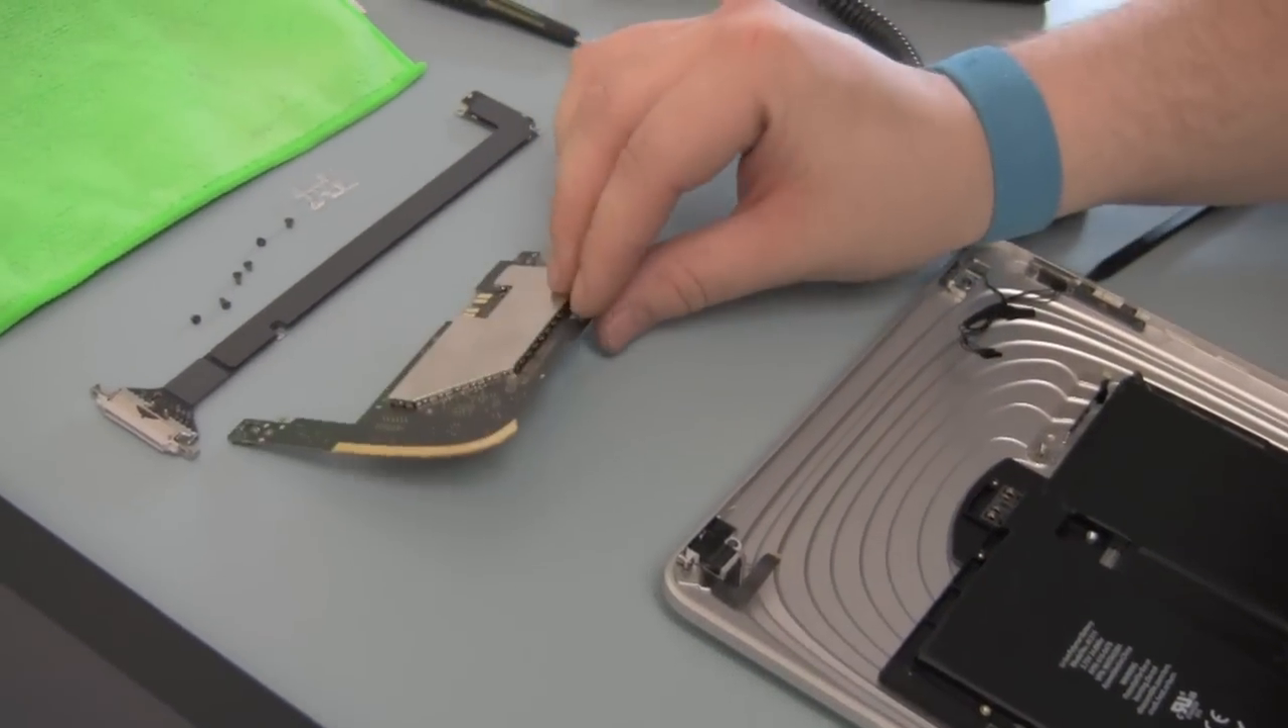It looks to me like the board is free from the unit.